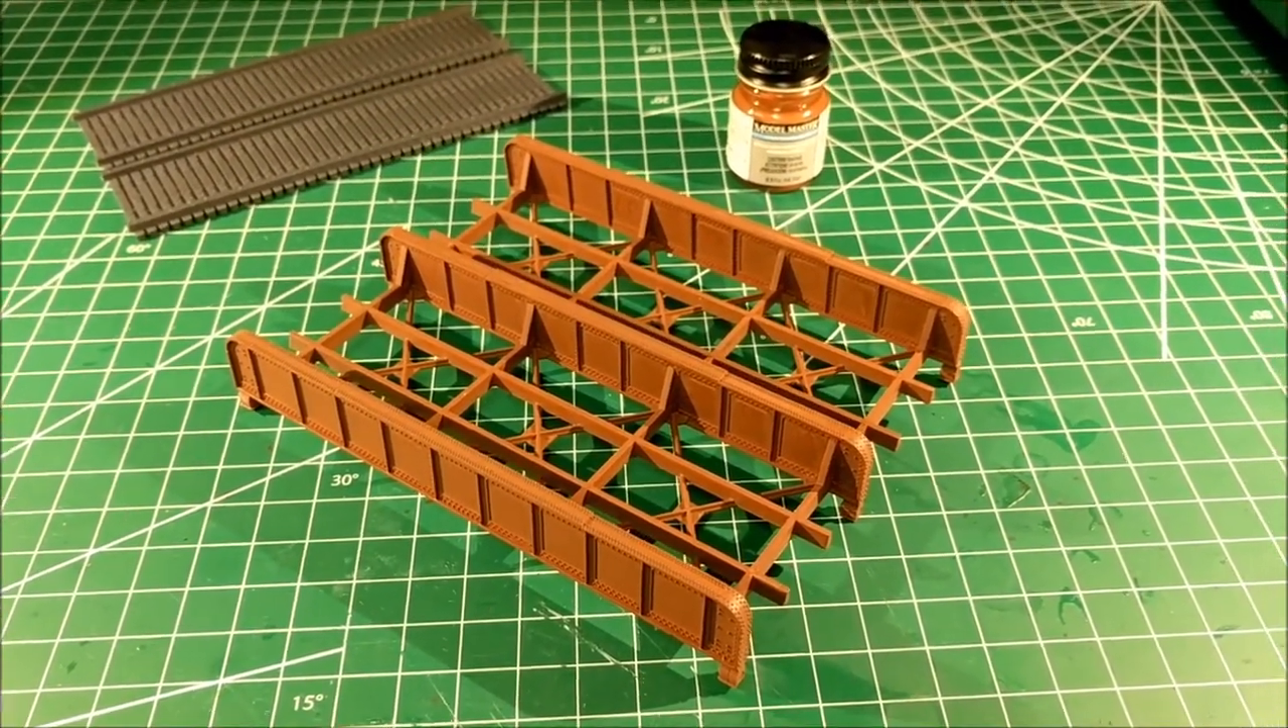The bridge has been painted a undercoat of Model Master's flat rust, but we have not attached the railroad tie sections.